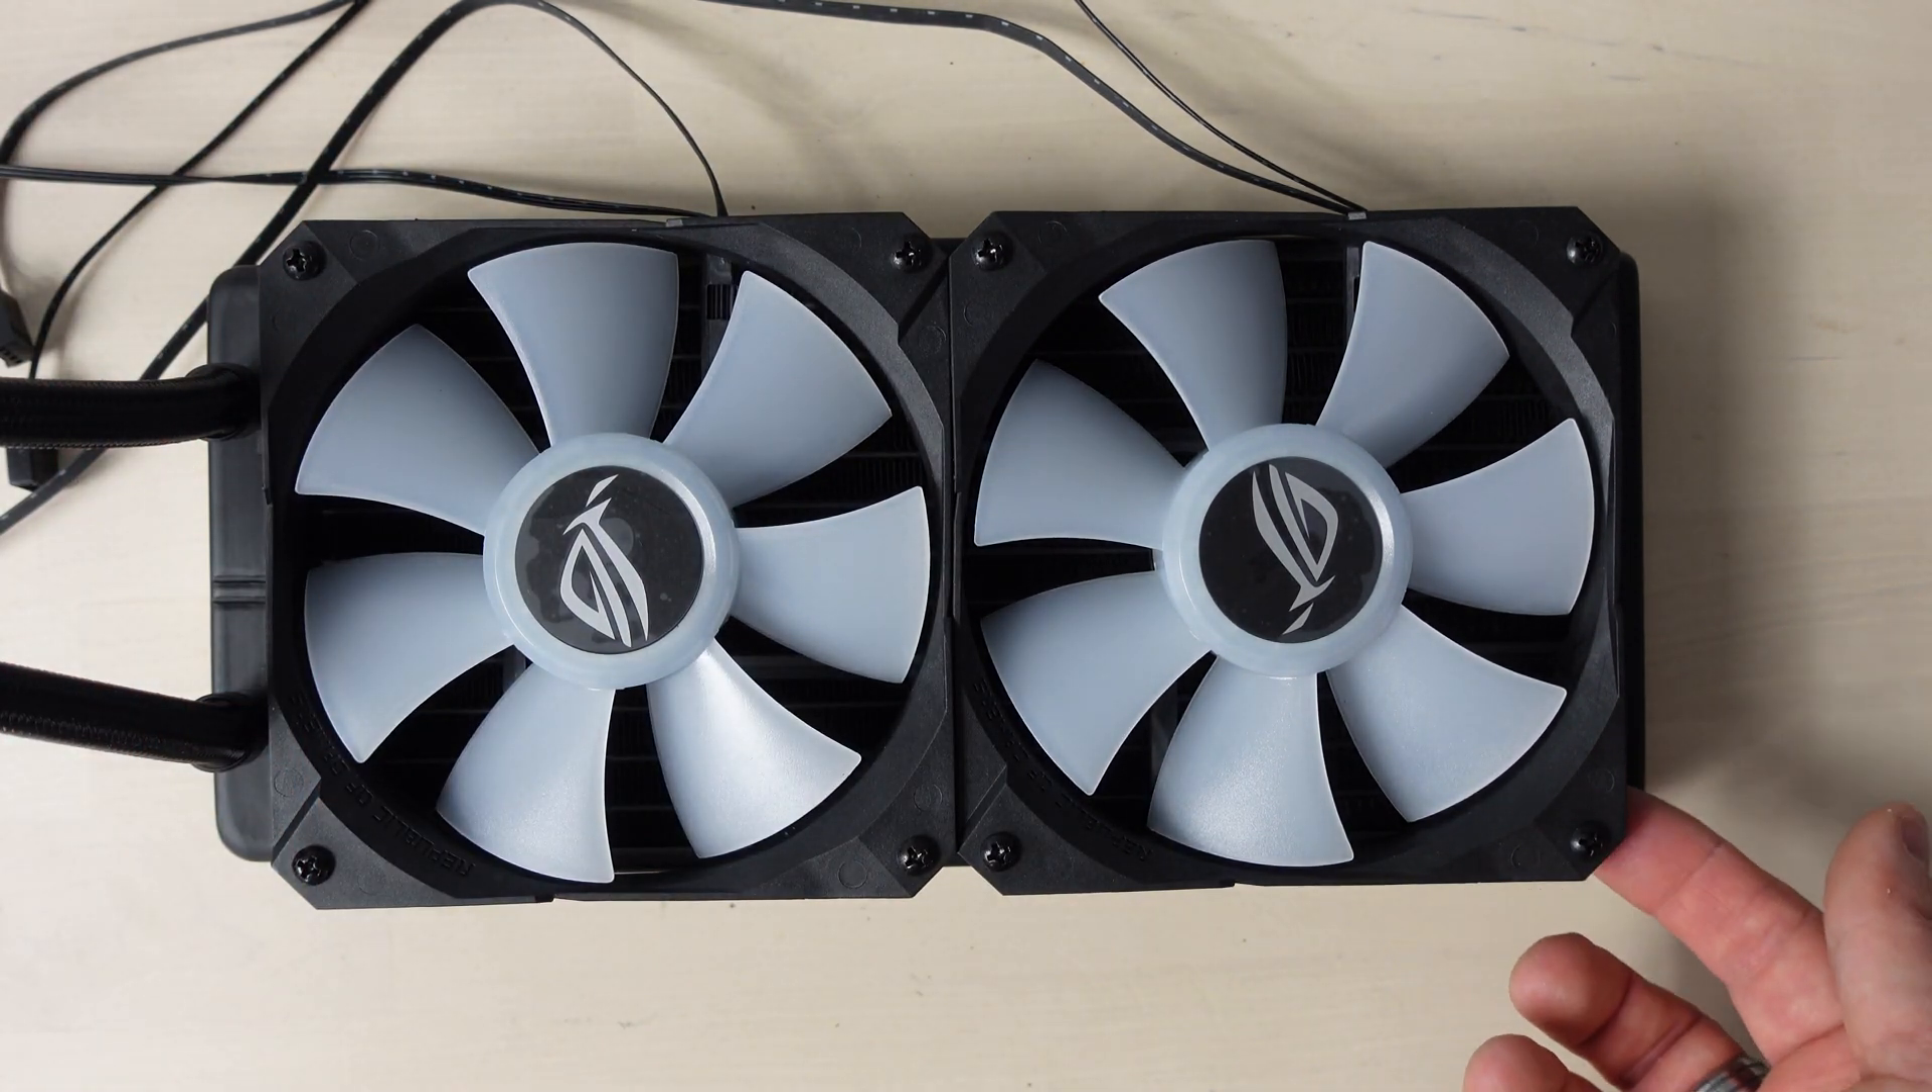And with that, we are done. Nice fans installed.